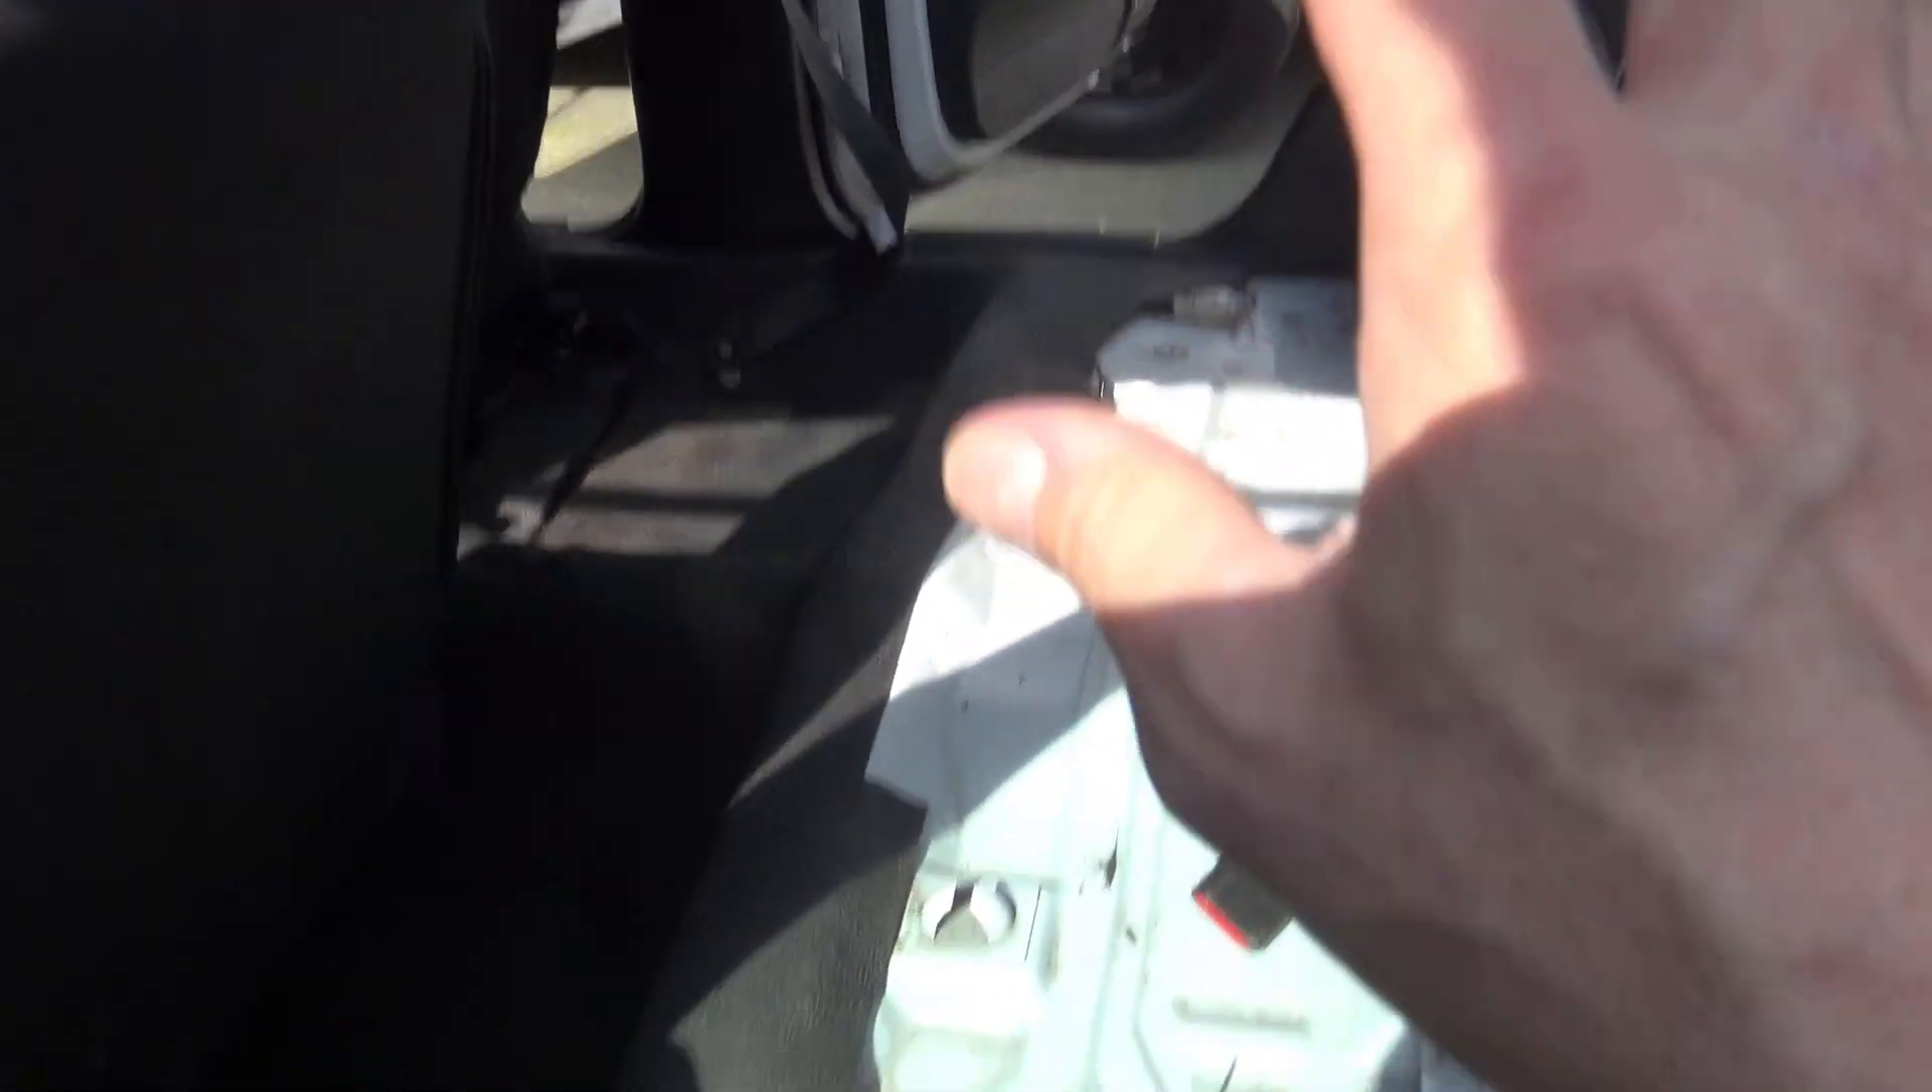Back seat area is clean. But I haven't put in my rear seat yet.